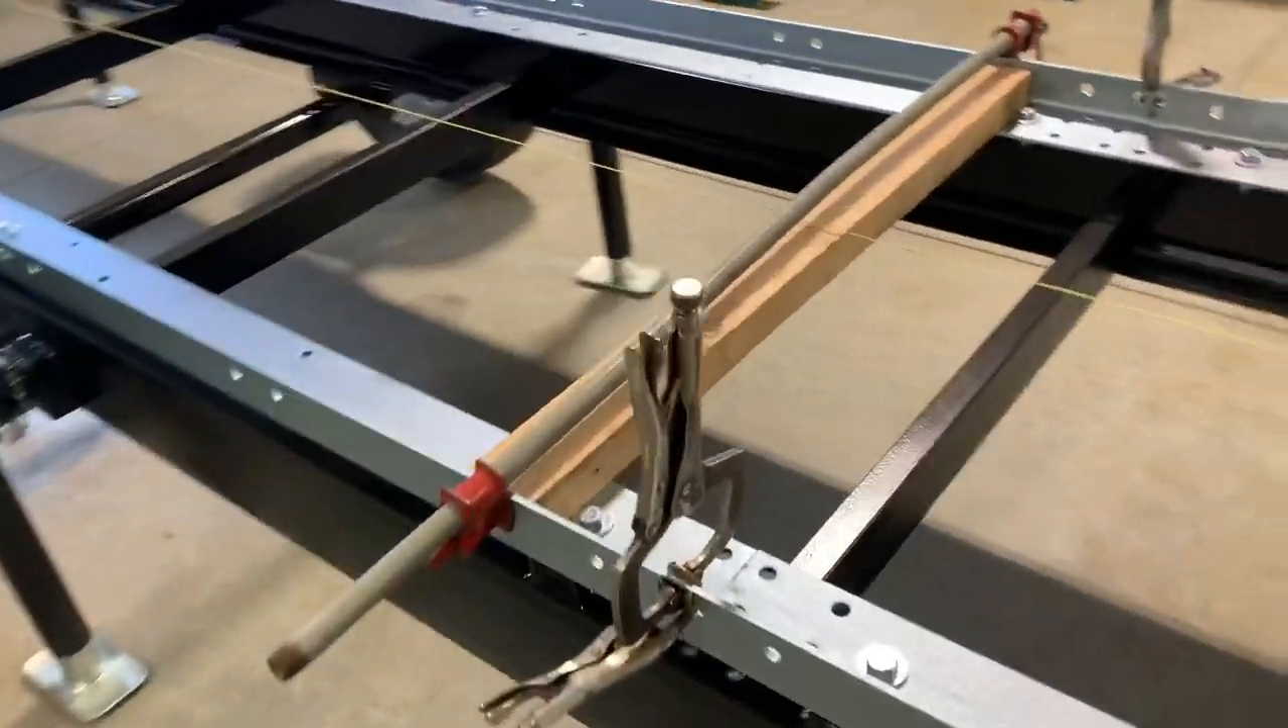You can see the spacers are in with the bar clamps on.